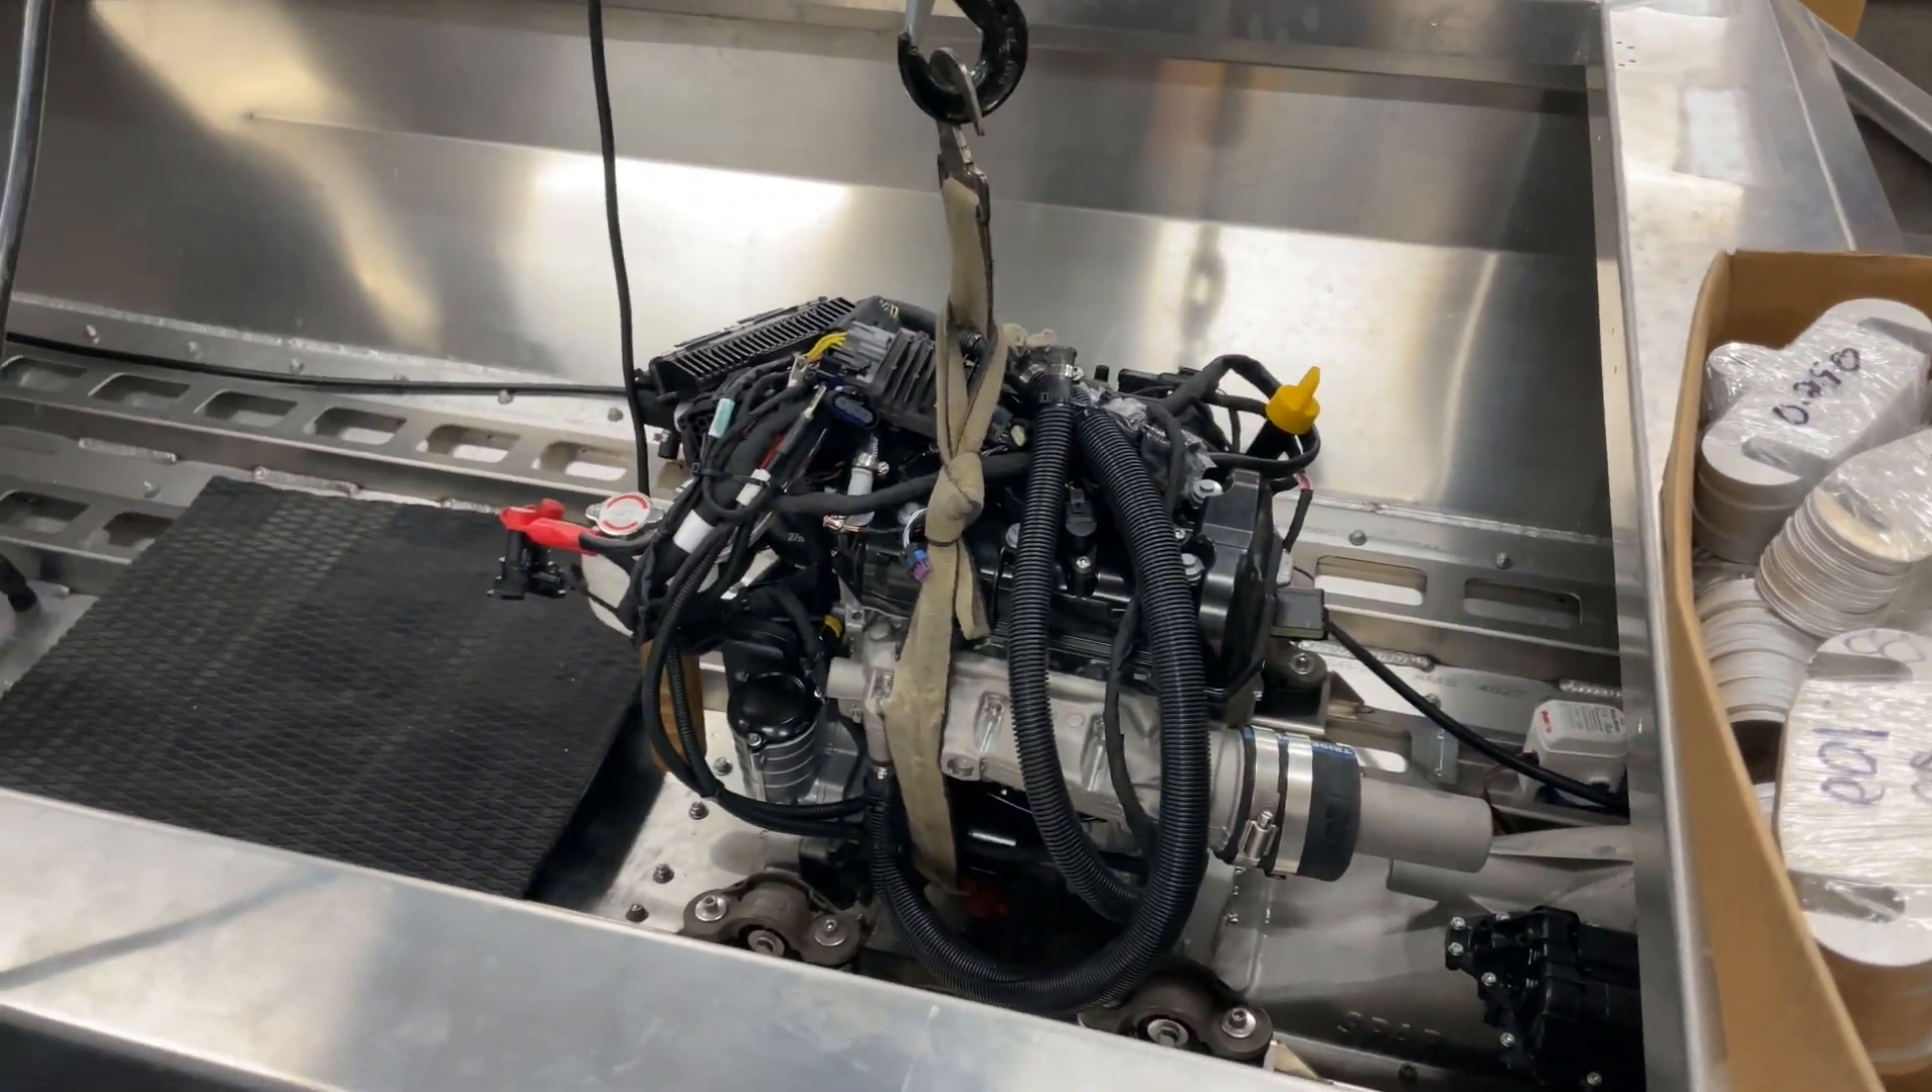The engine is now in the boat.